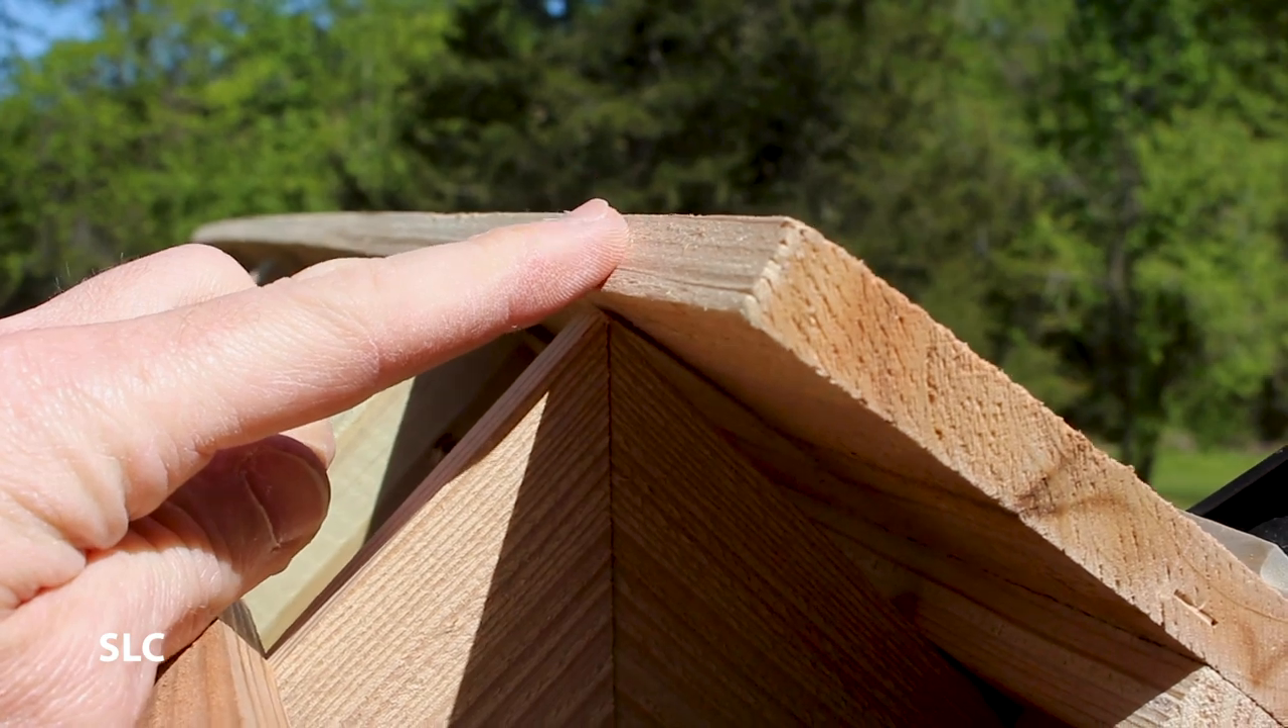As you can see here this board is actually overlapping the top.